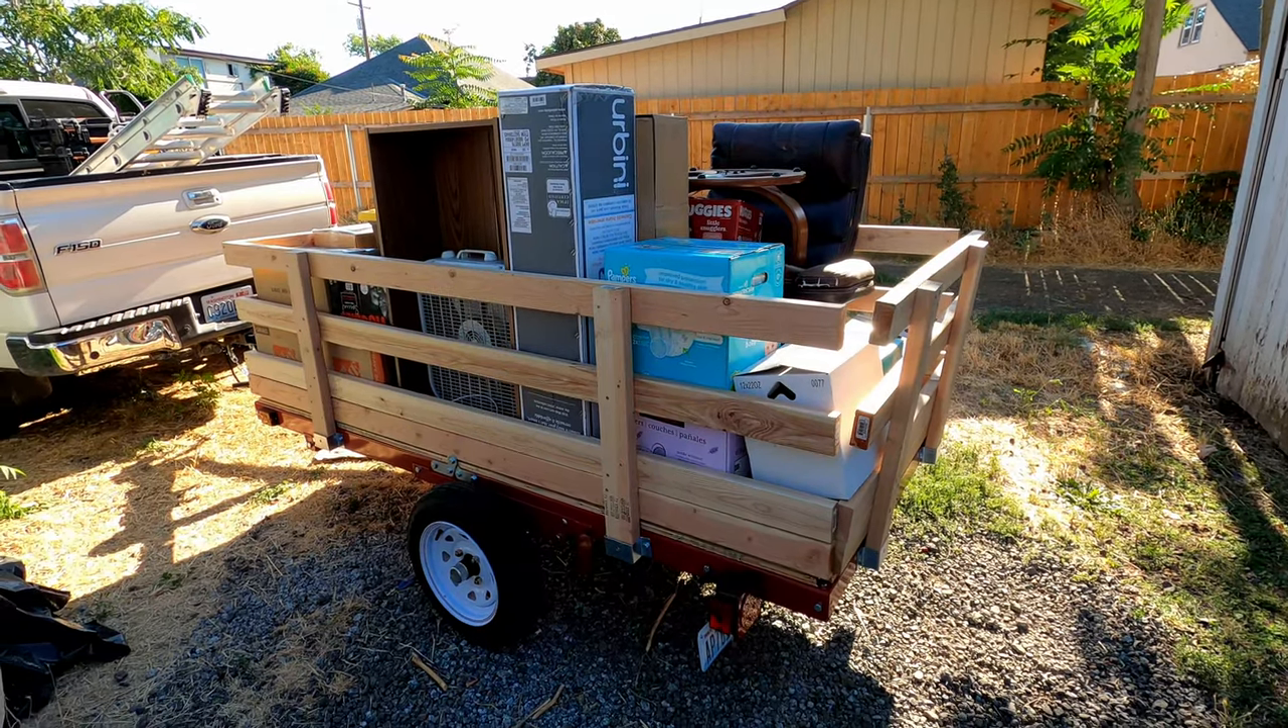Well, the trailer's all finished. Put the deck on, built the sides.